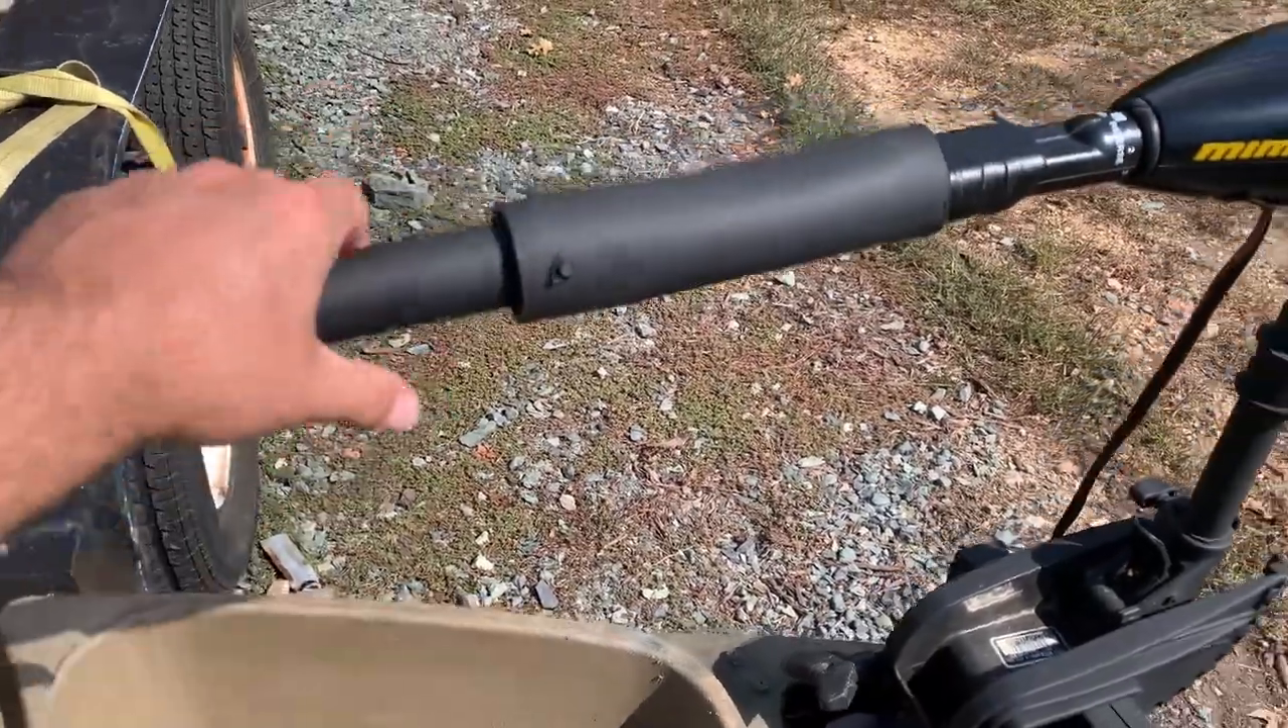Now the sleeve slides over this handle just perfectly. It's a little bit snug.